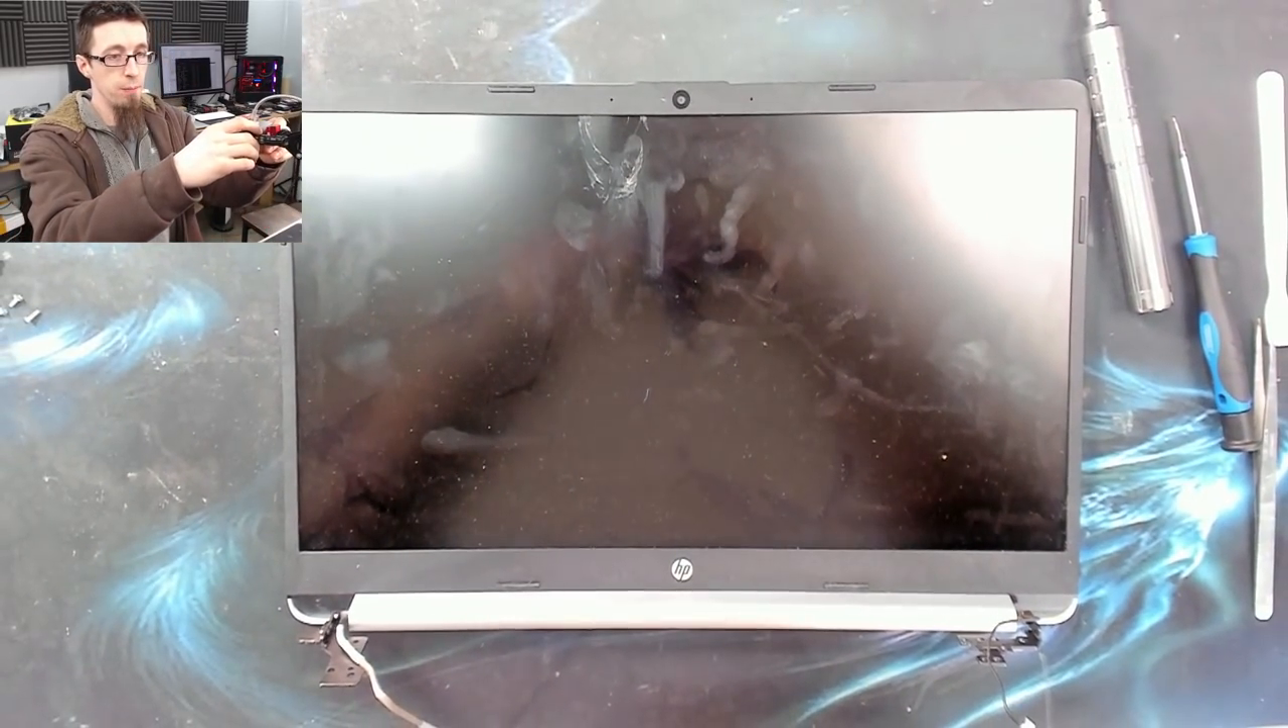And now I can just lift the body away from the laptop and put that to one side. Now we've got a display assembly.